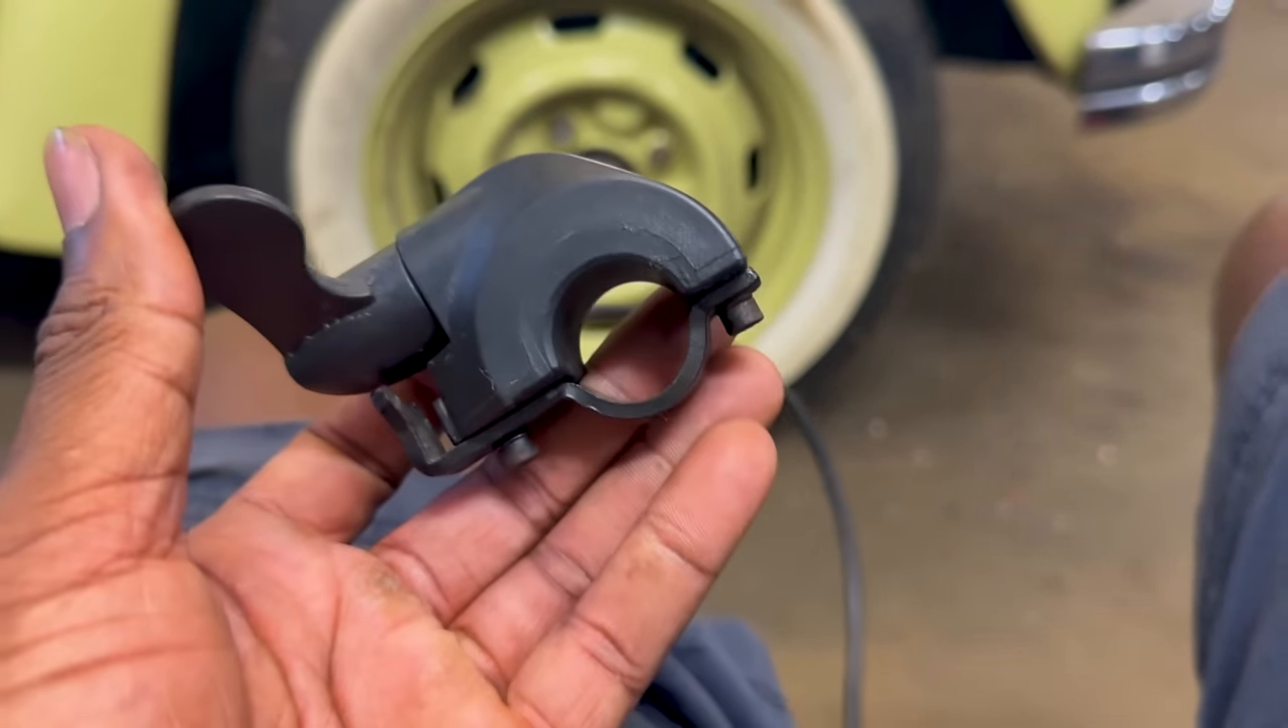Okay, so at this point, I have successfully removed, uh, this thumb throttle, uh, from the Cyberquad.